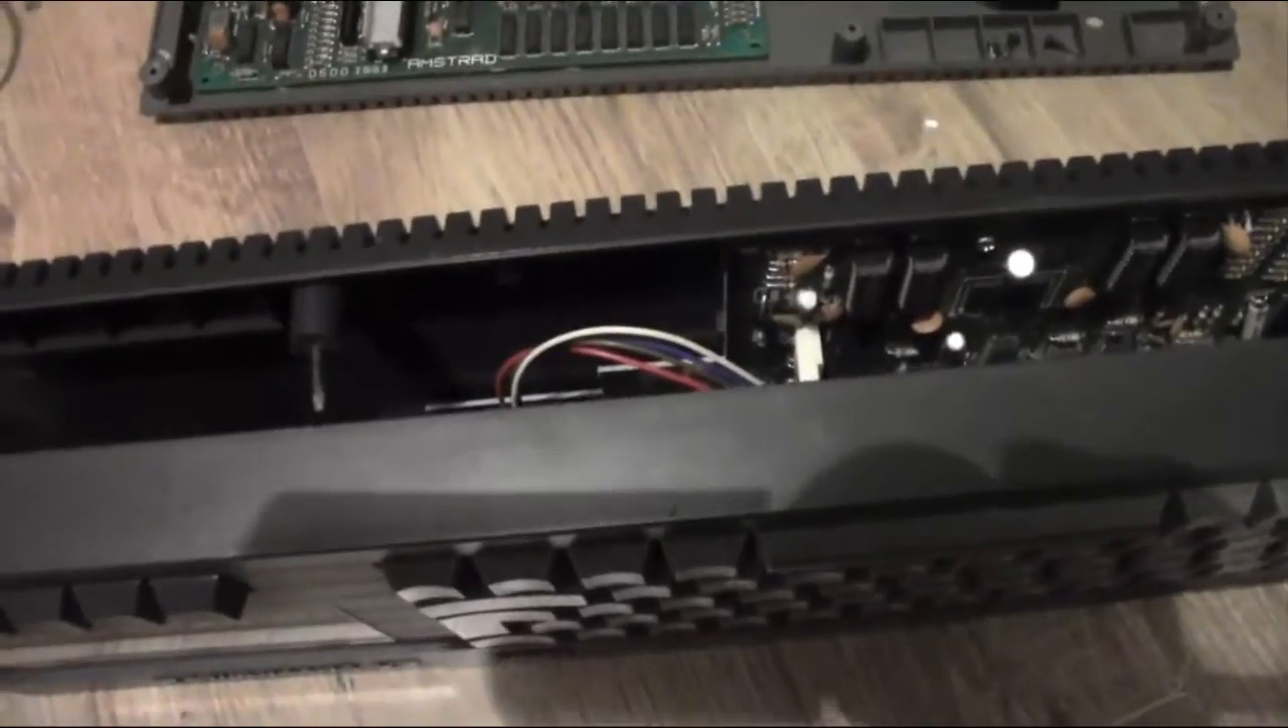OK, I've got the machine open and I only pulled it off slightly because I don't want to rip anything.